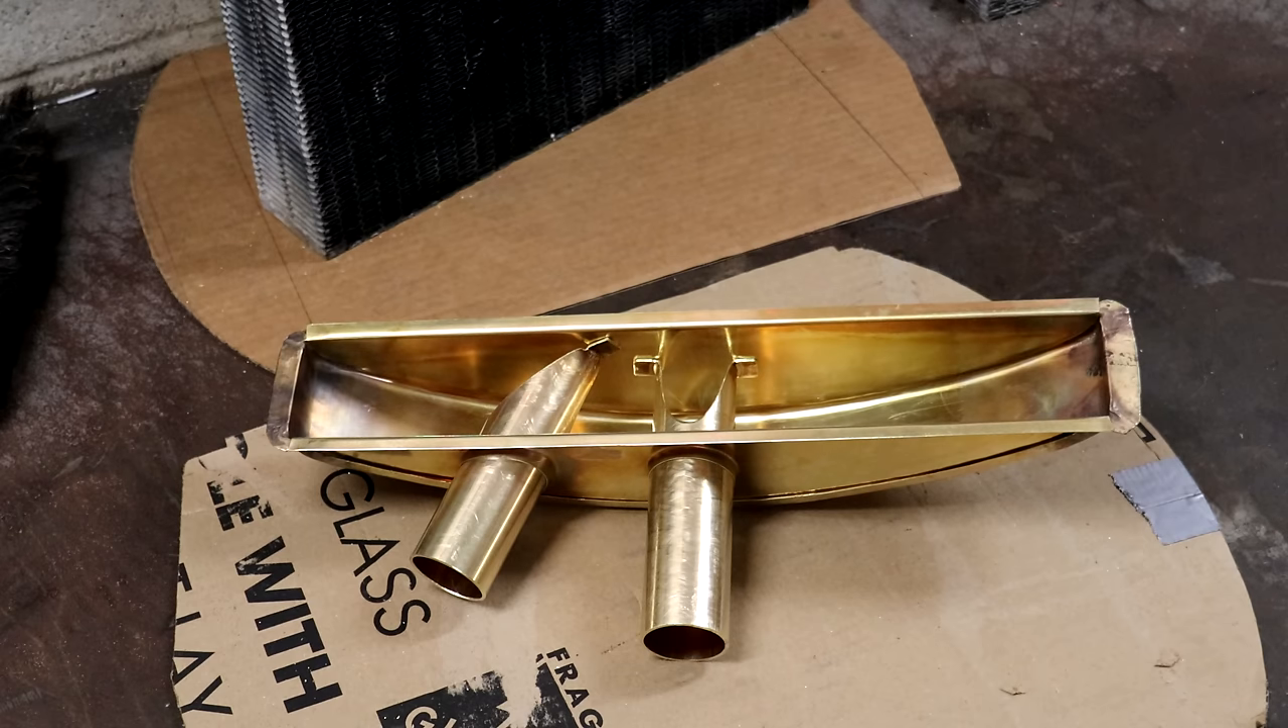All right so here is the top tank all assembled.